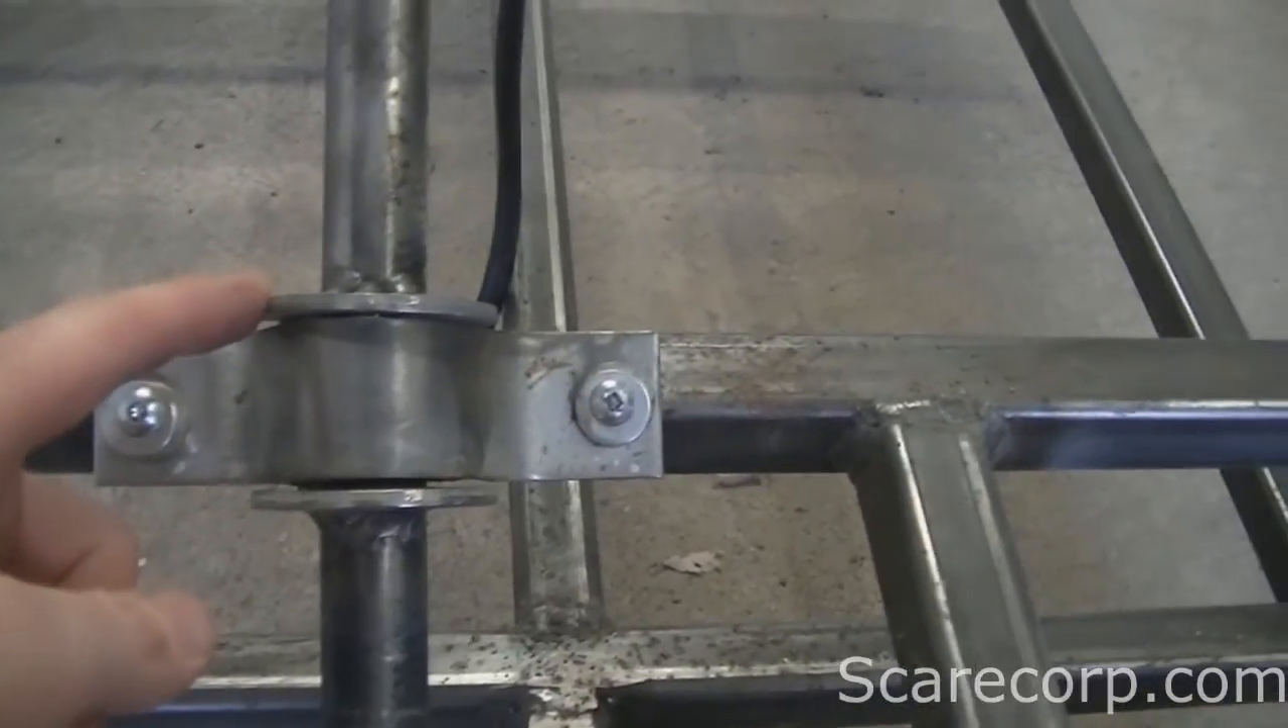And what I did is I have this kind of like a u-bracket here so I bolted that down that kept it from coming out.